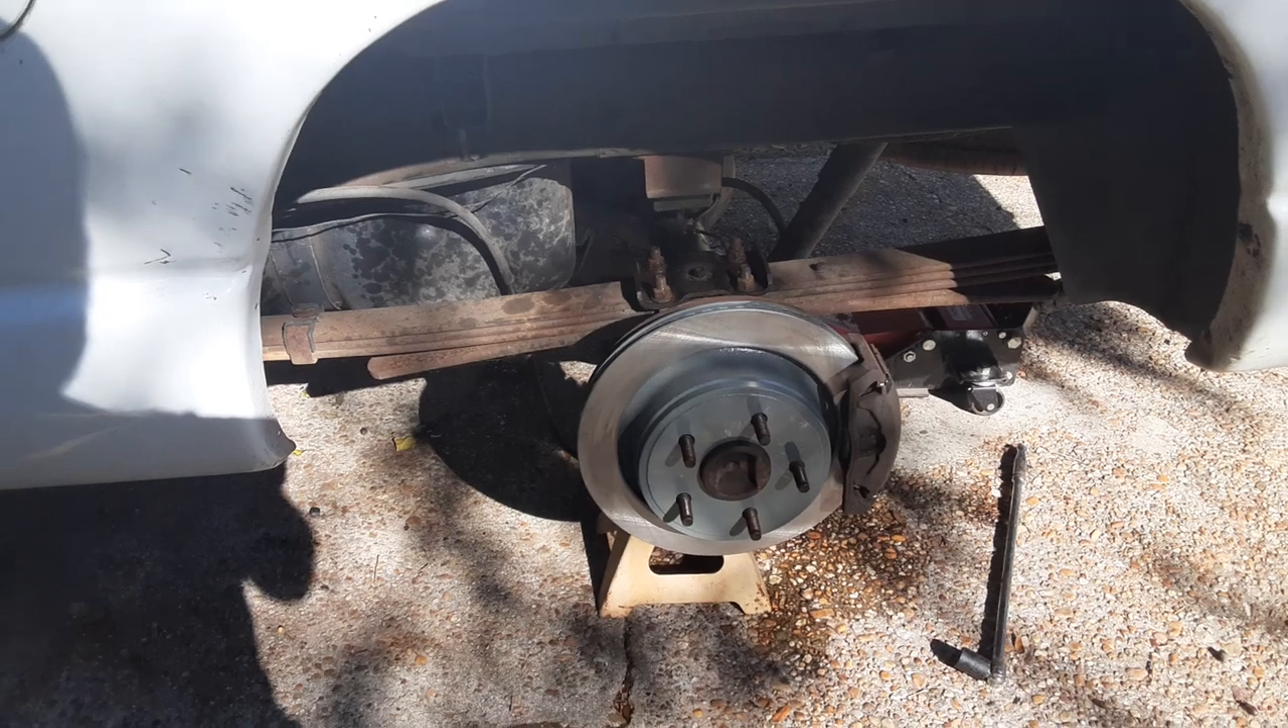So now all that's left to do is put the tires on this bitch and go drive it.